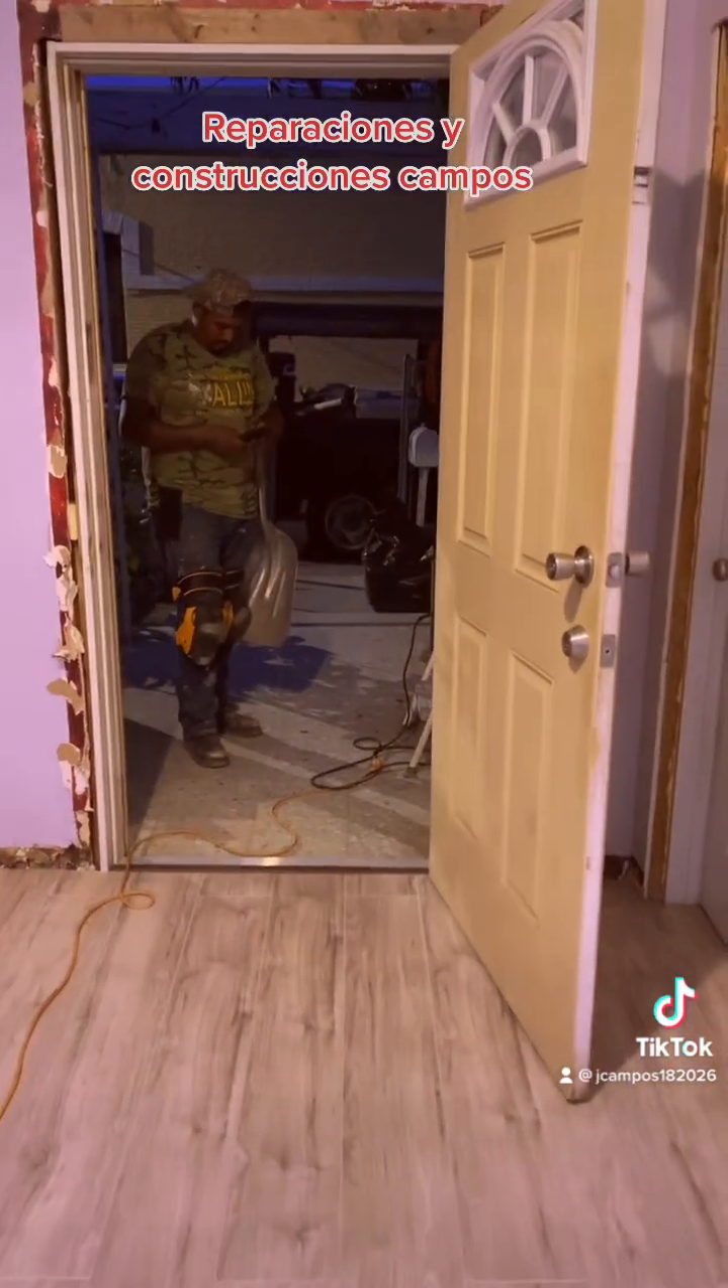El piso de aquí también ya quedó instalado la puerta también ya quedó instalada.